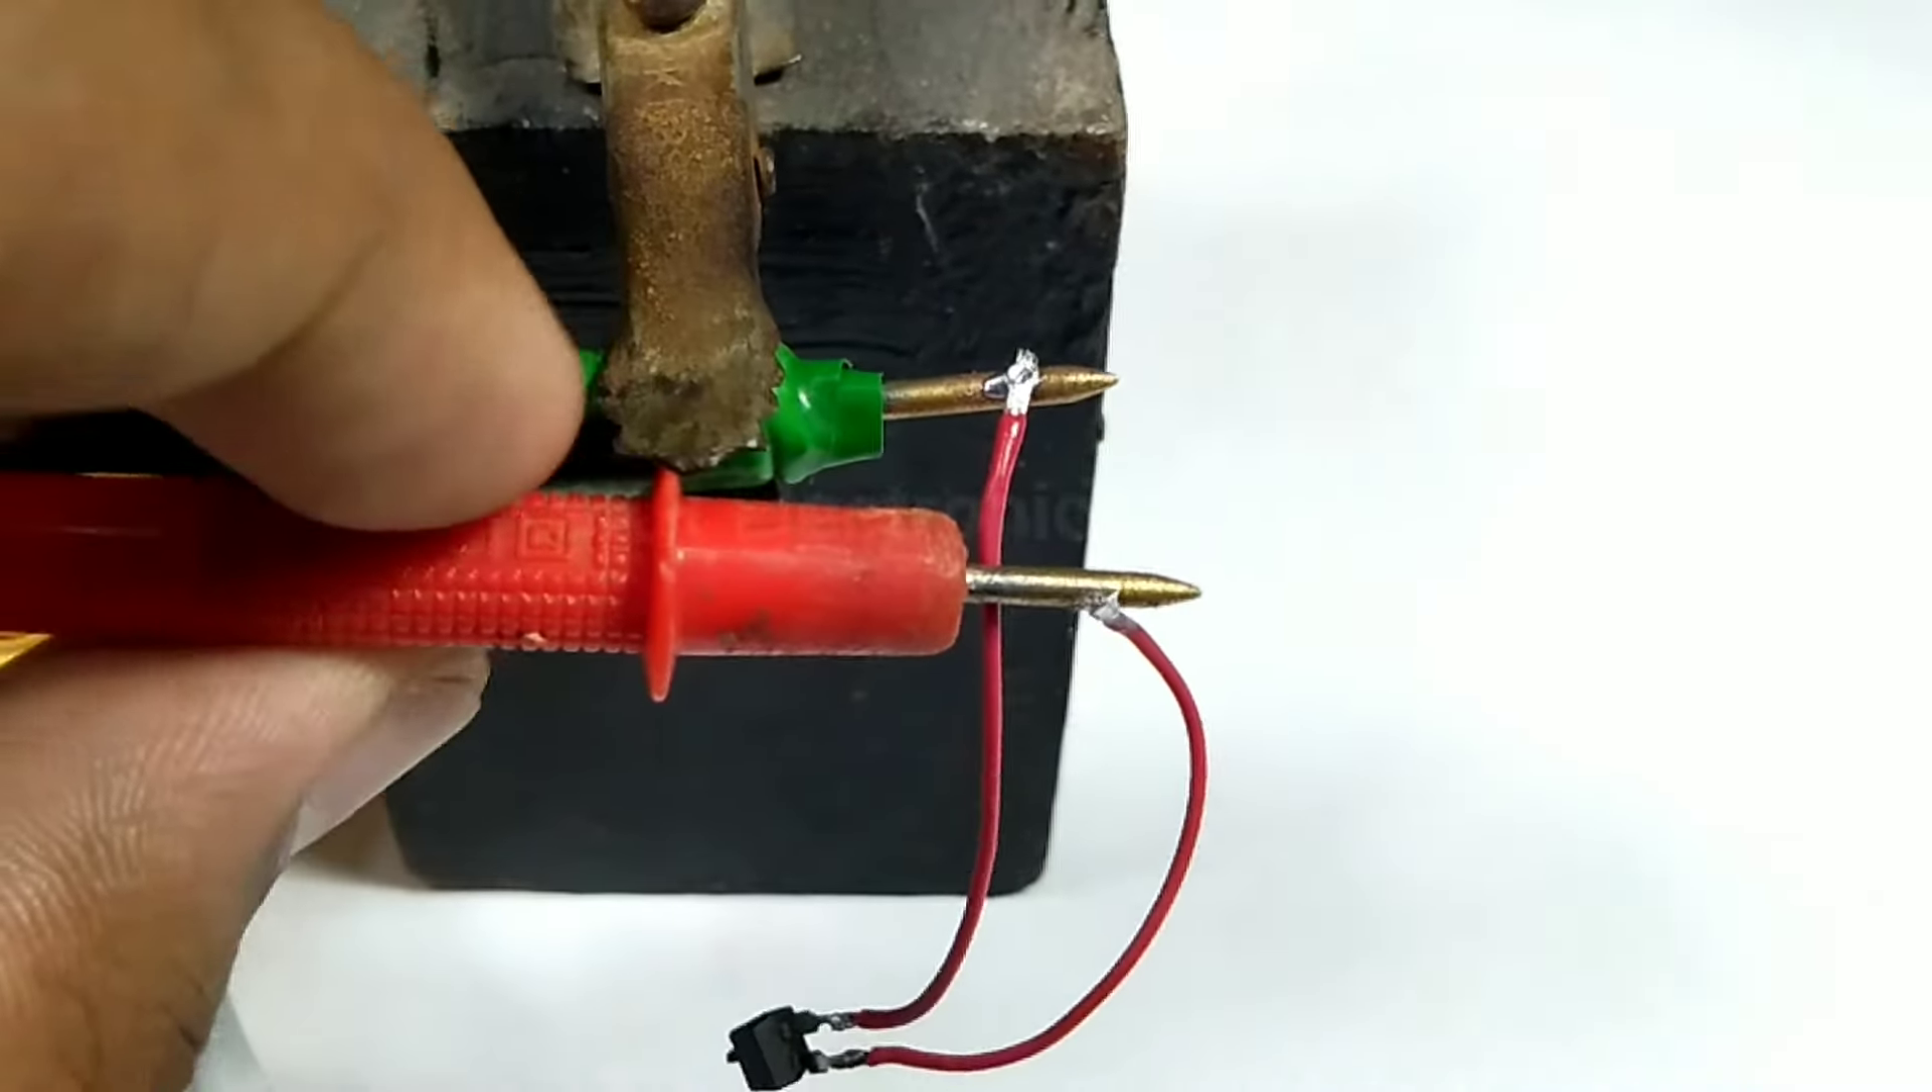अब देख़ सकते हैं दोनों वाइर सोल्डर हो चुका है।